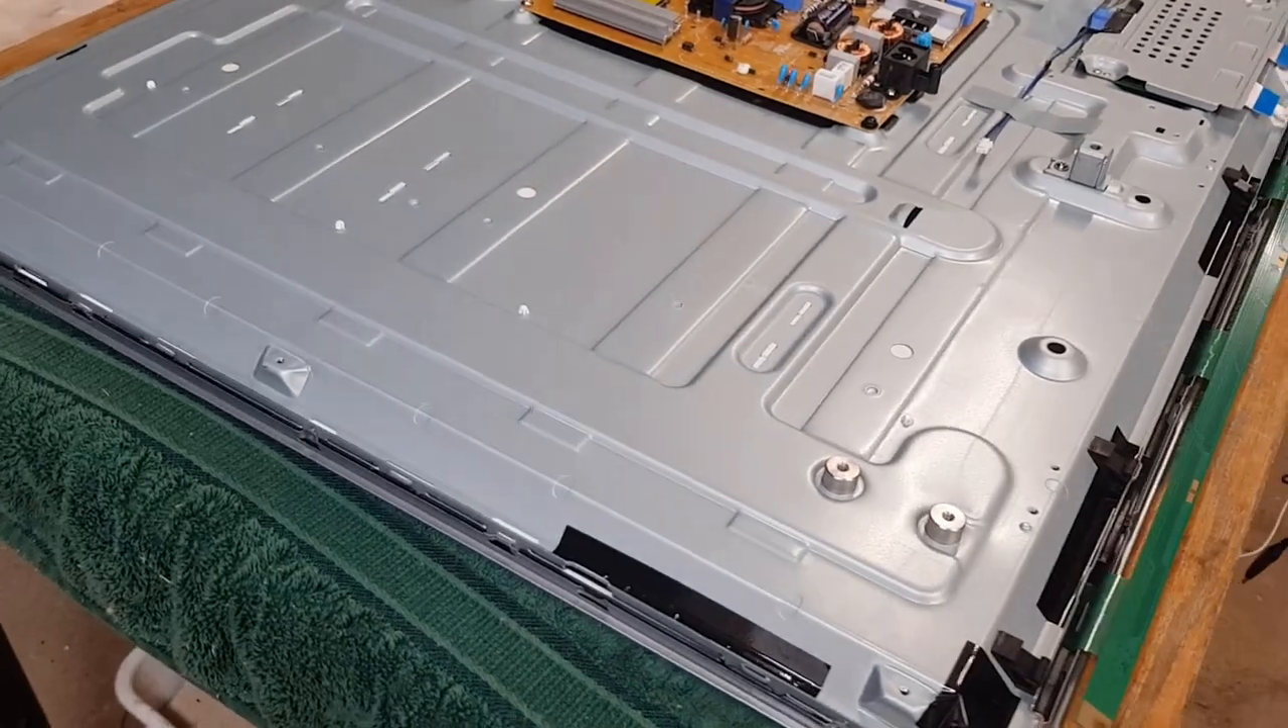I've just been able to place the mainframe of the tv back on top of the screen.